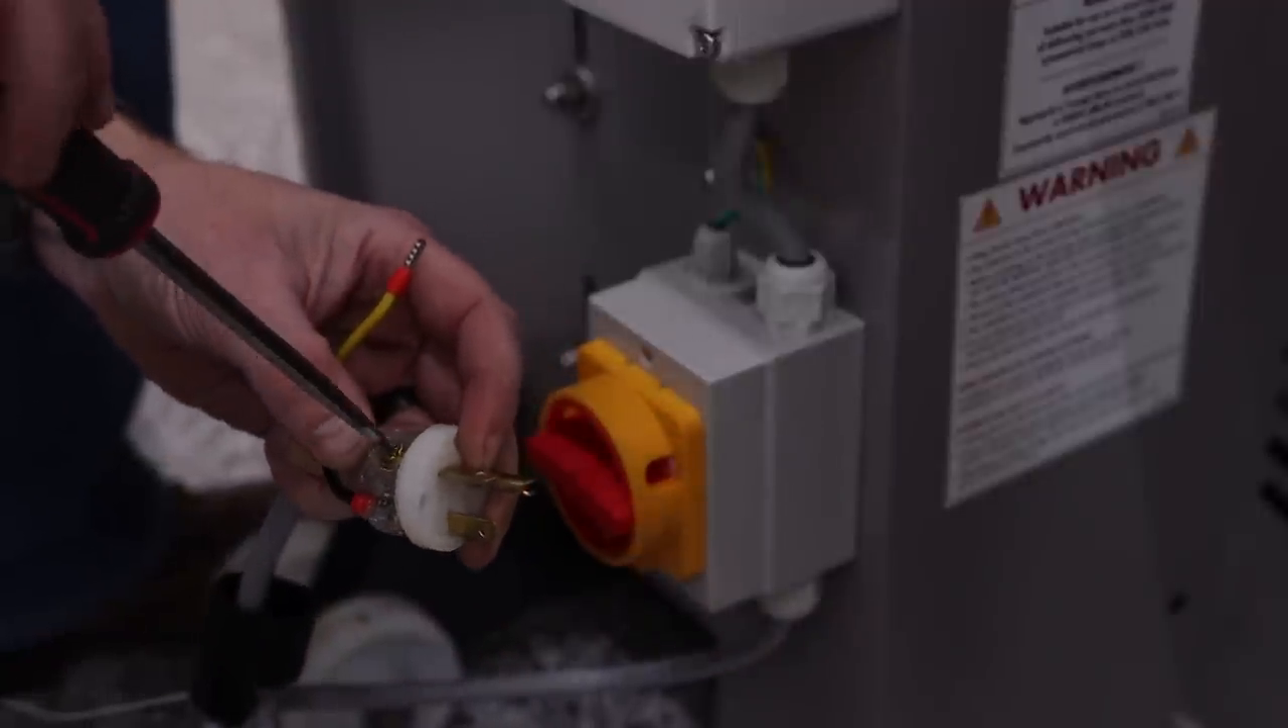And then this yellow wire that you see, it hasn't been inserted yet.